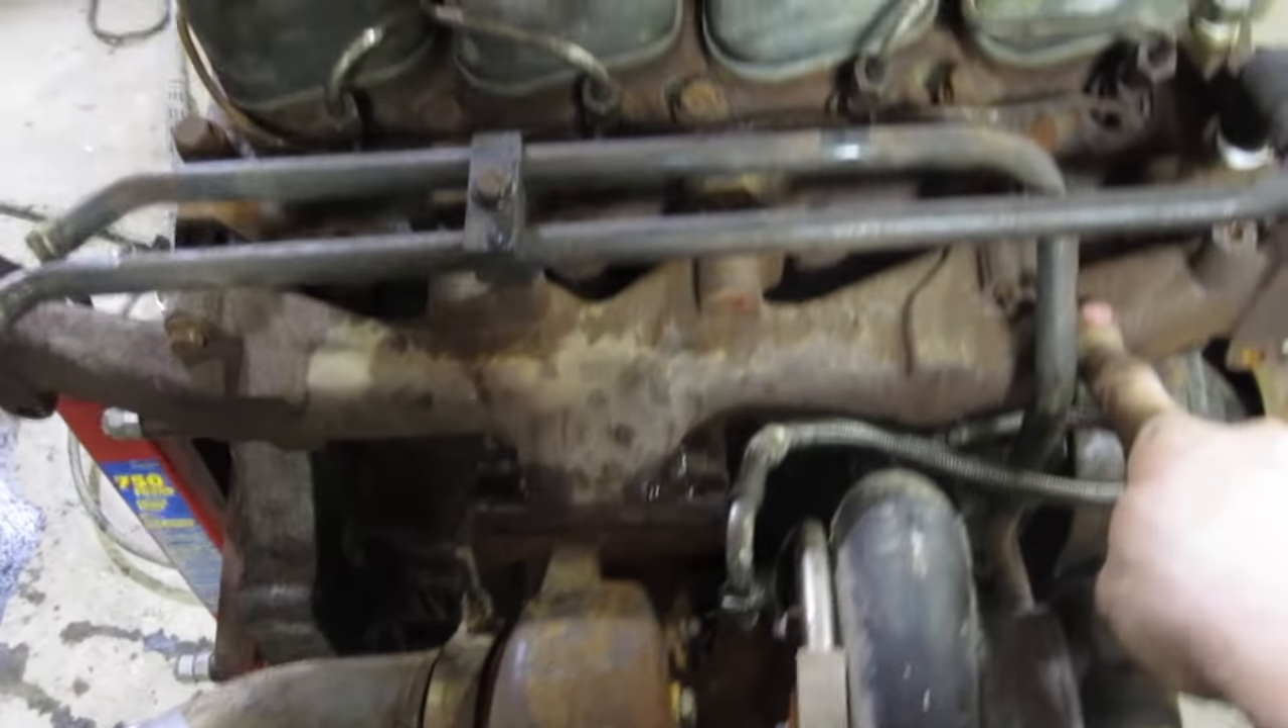I got the exhaust manifold of the 5 .9 on there.